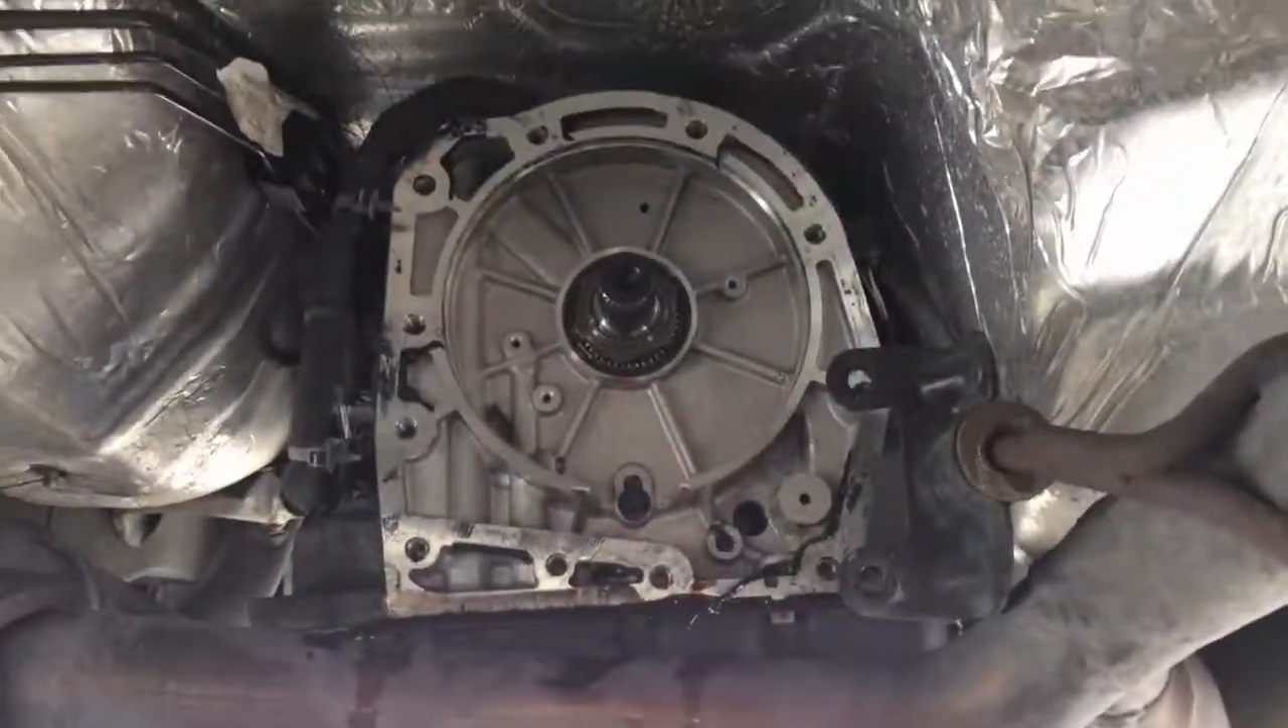Here is the transmission with the extension removed.